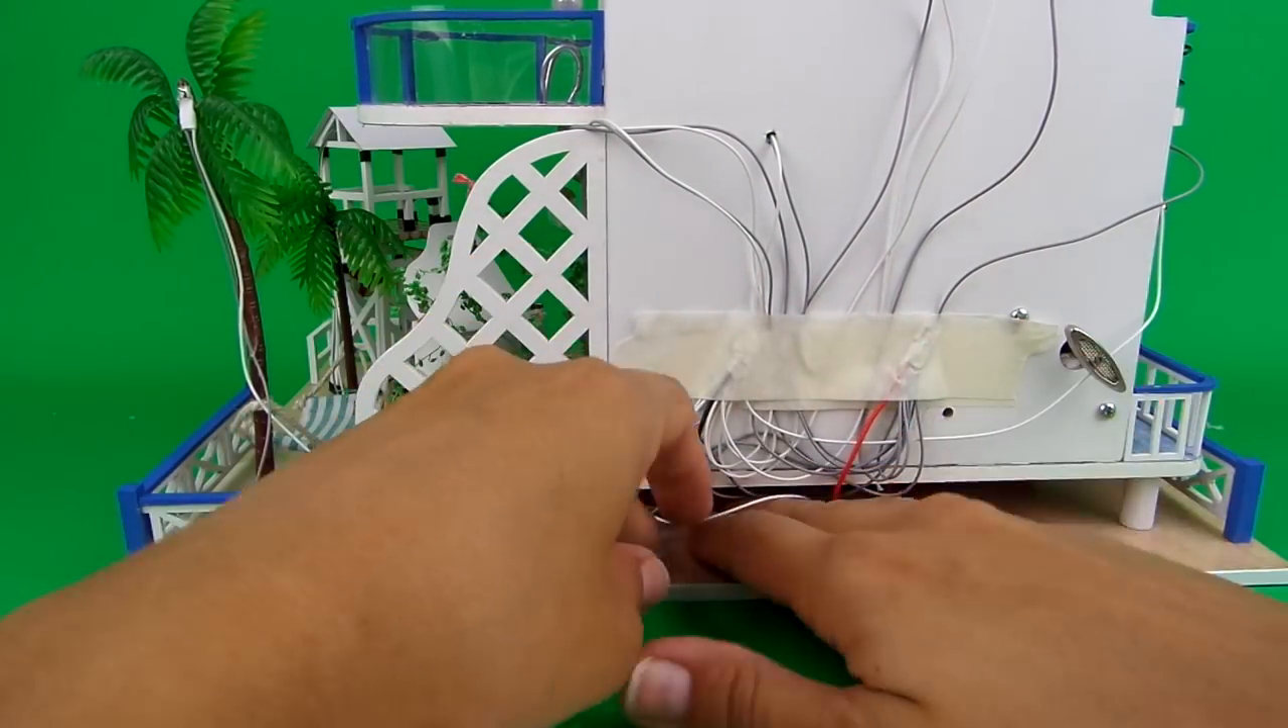E eu prendi todos os fios atrás da casinha com uma fita crepe mesmo.